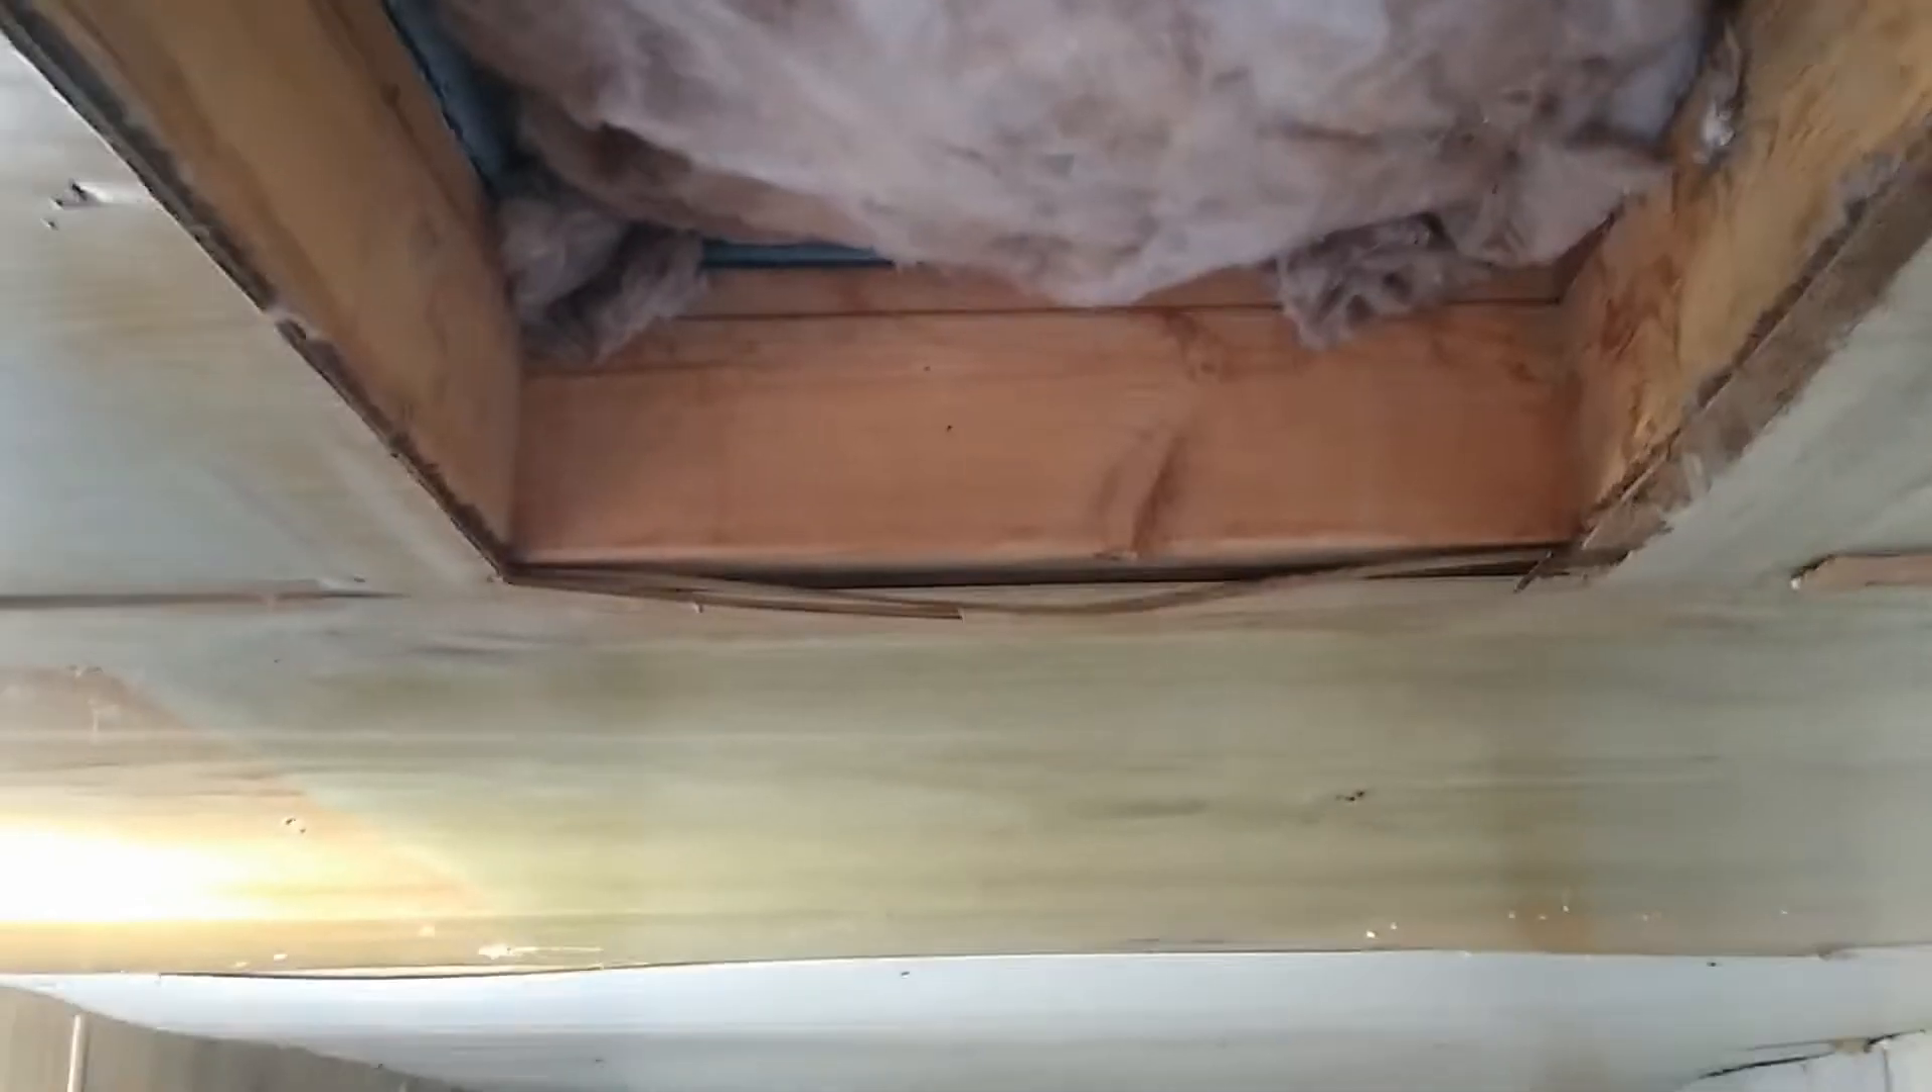I still have to cover this hole here in the ceiling.